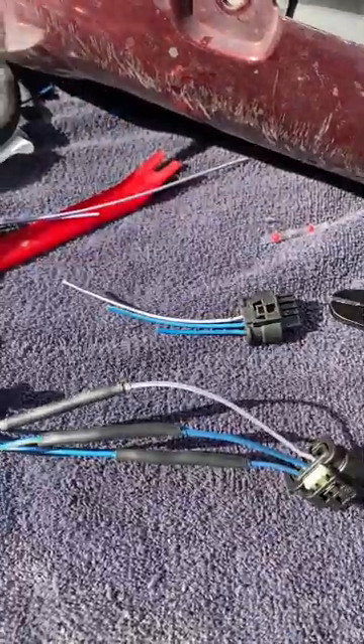All right we got the new harness wire wired up the new plug.